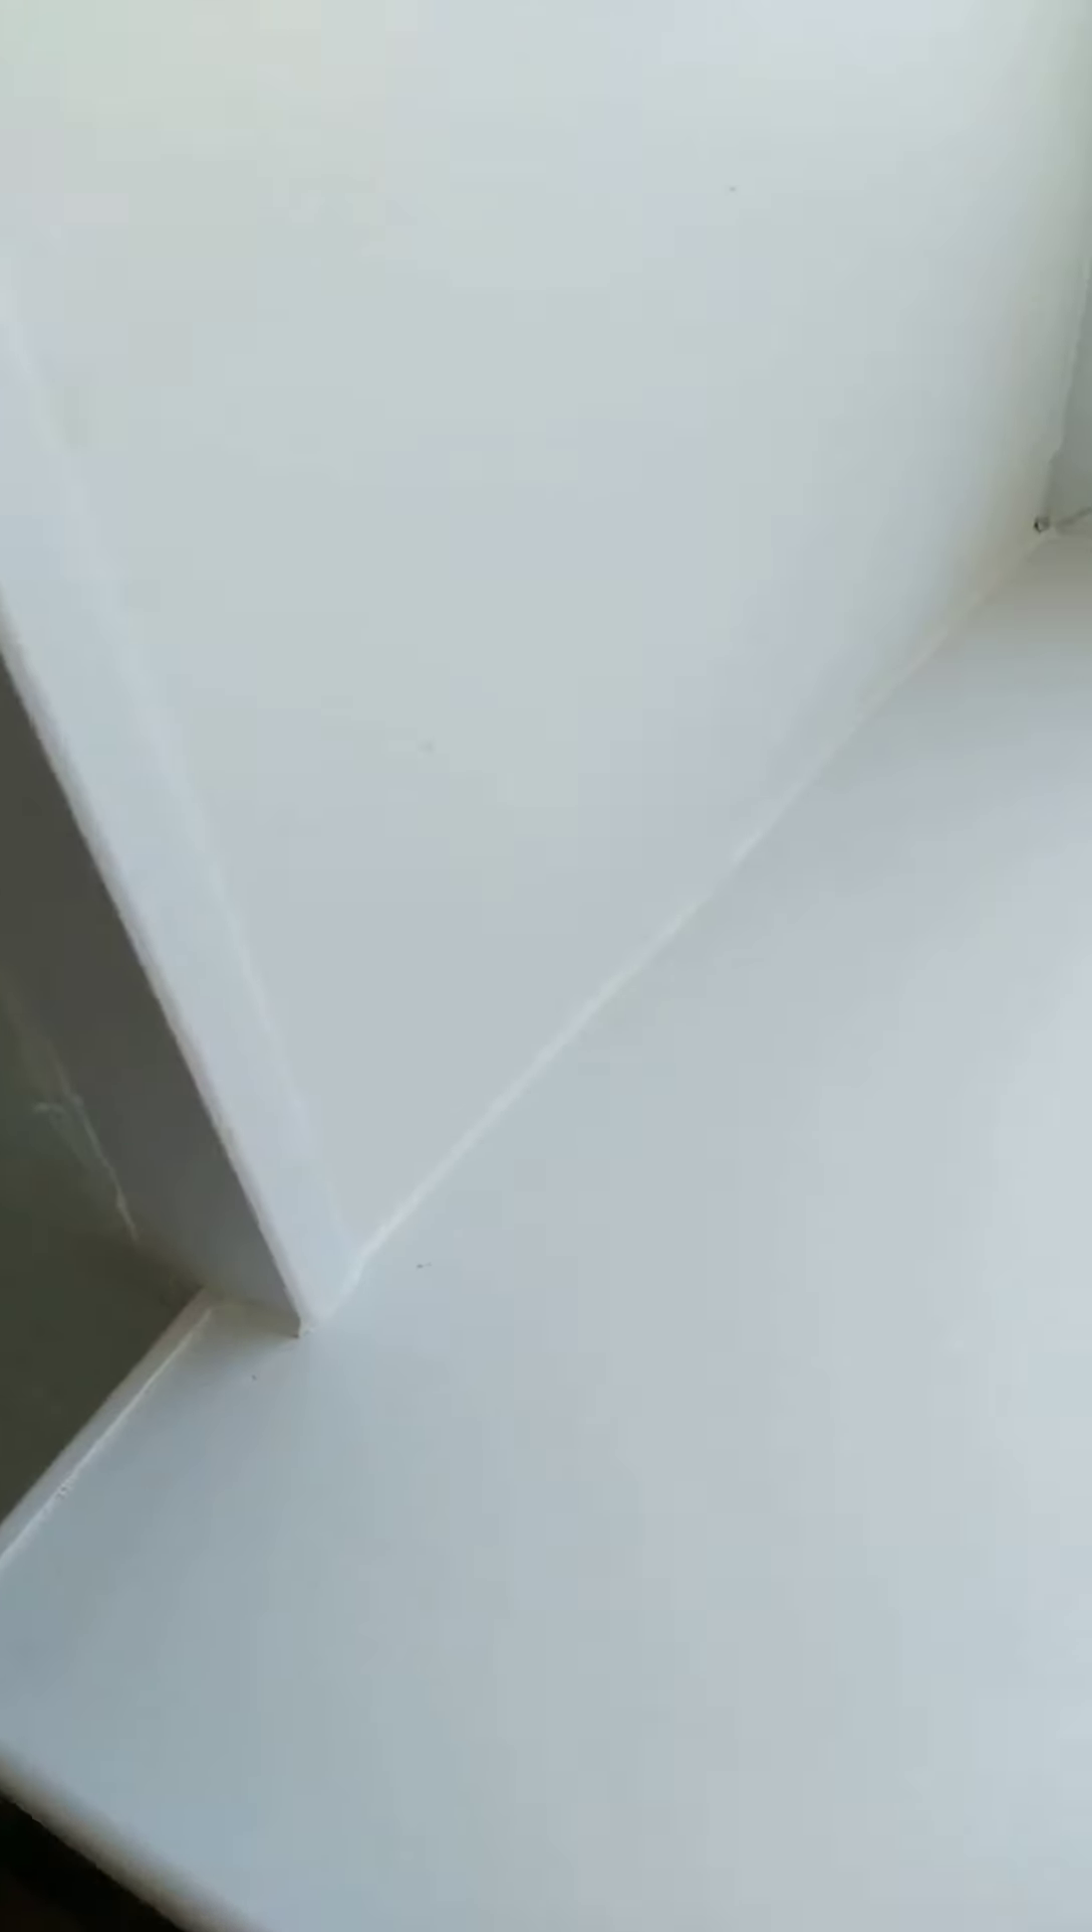Все, значит, подоконник установили. Откос установили. Все замазали.